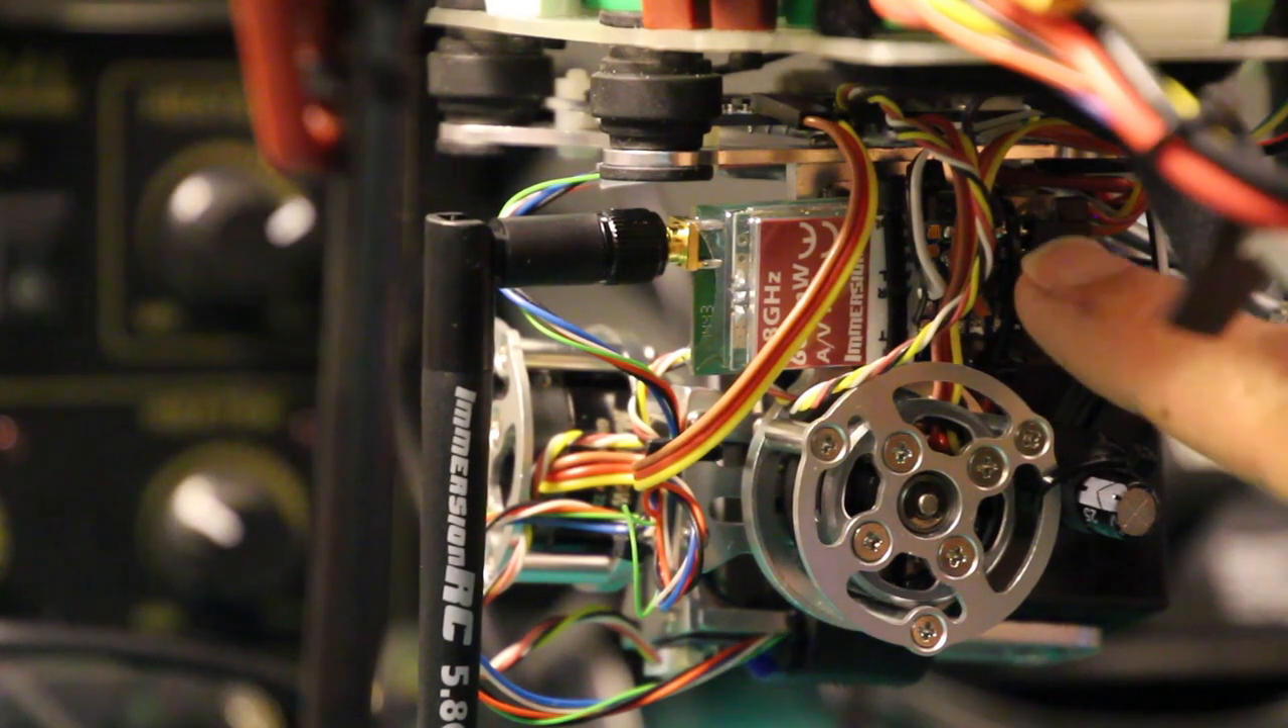Here's a rear view of the gimbal in the final installation so I have the transmitter mounted here.